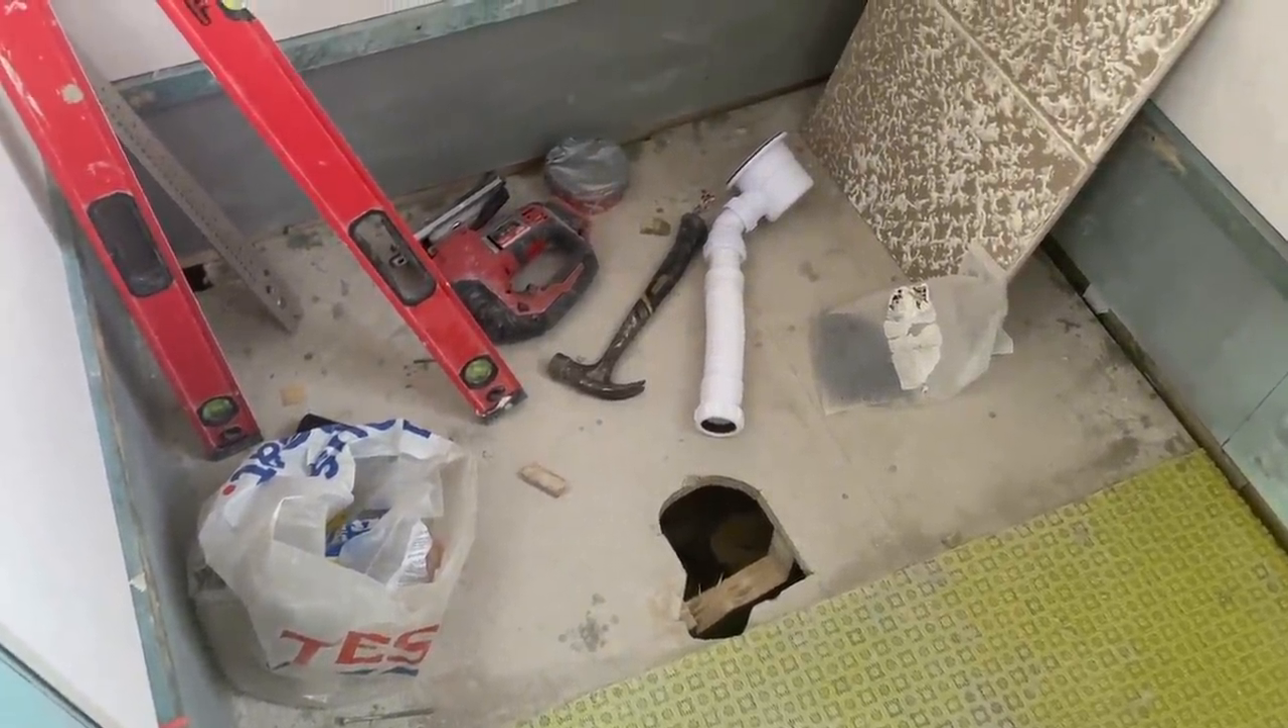So the floor has been dug out for the waste of the shower and the tiles have started to go in.